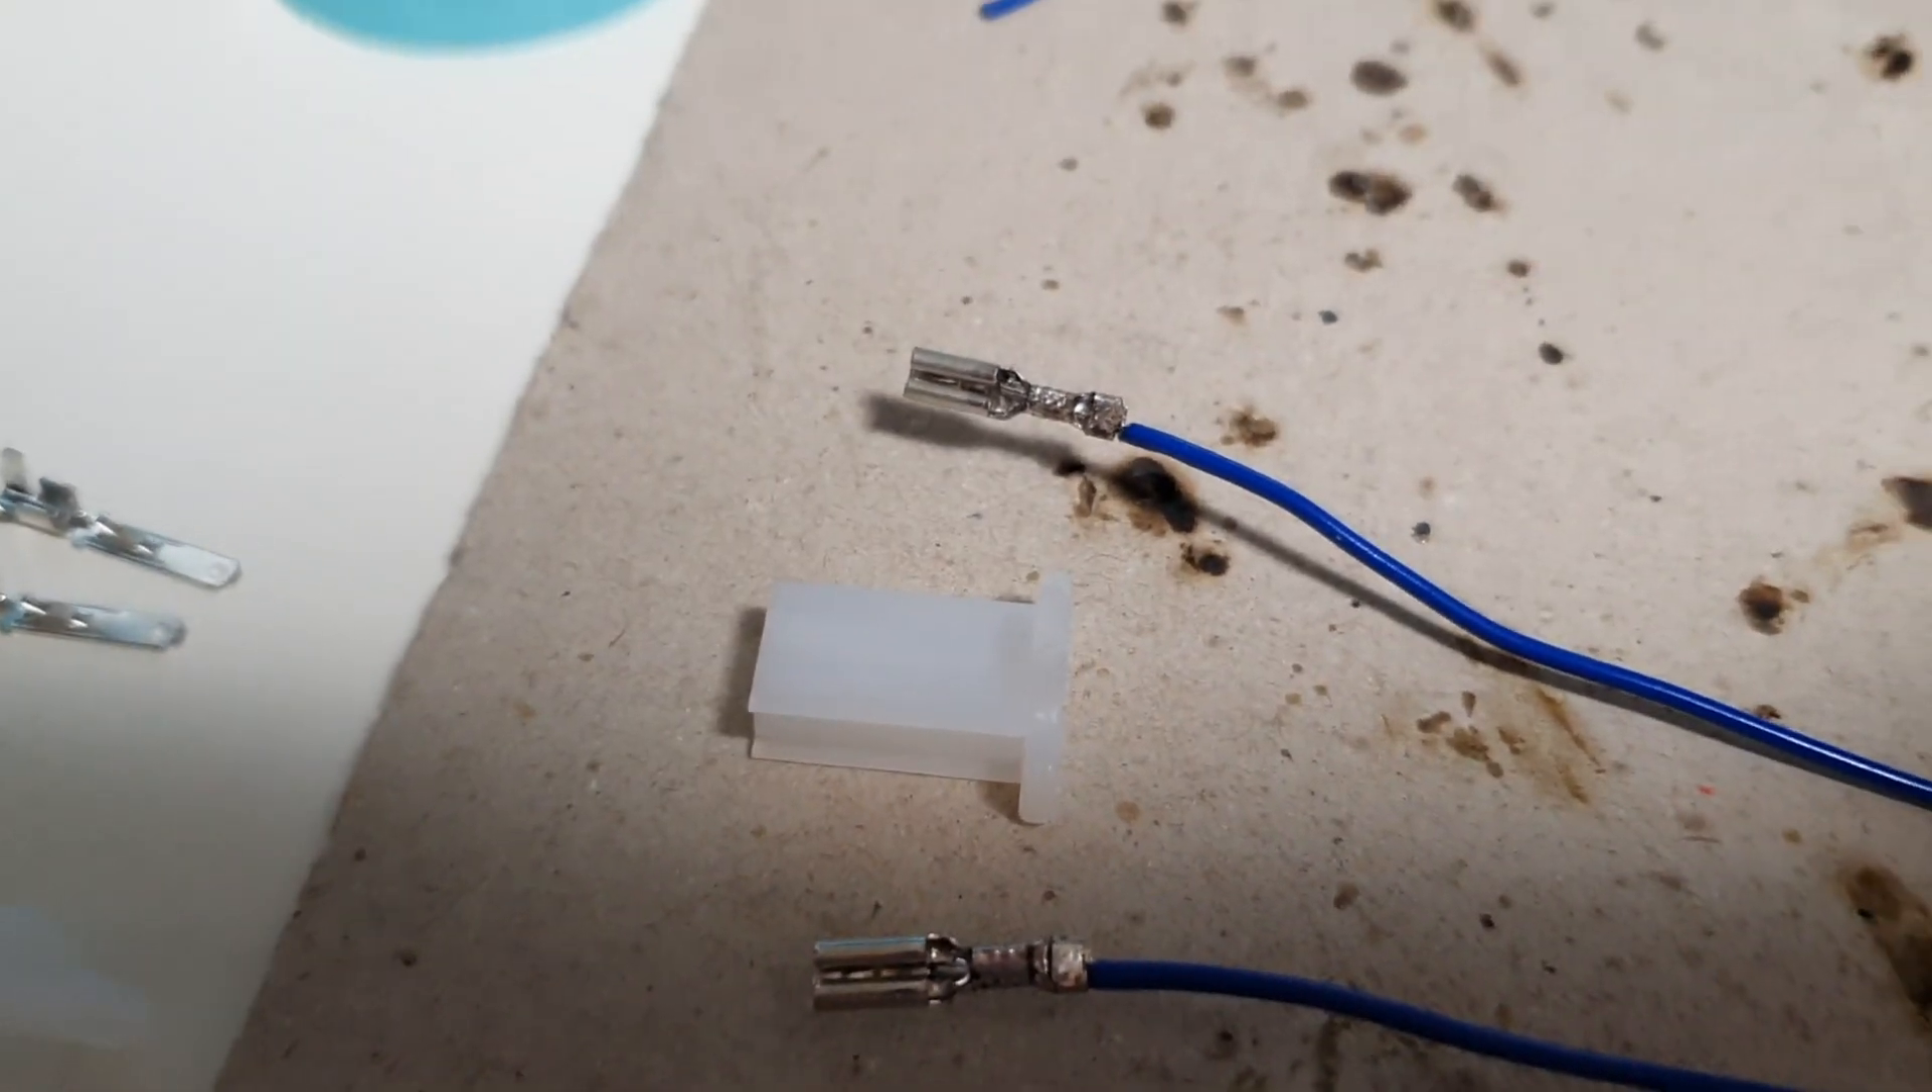Well it's sort of half done here I got these terminals soldered on.